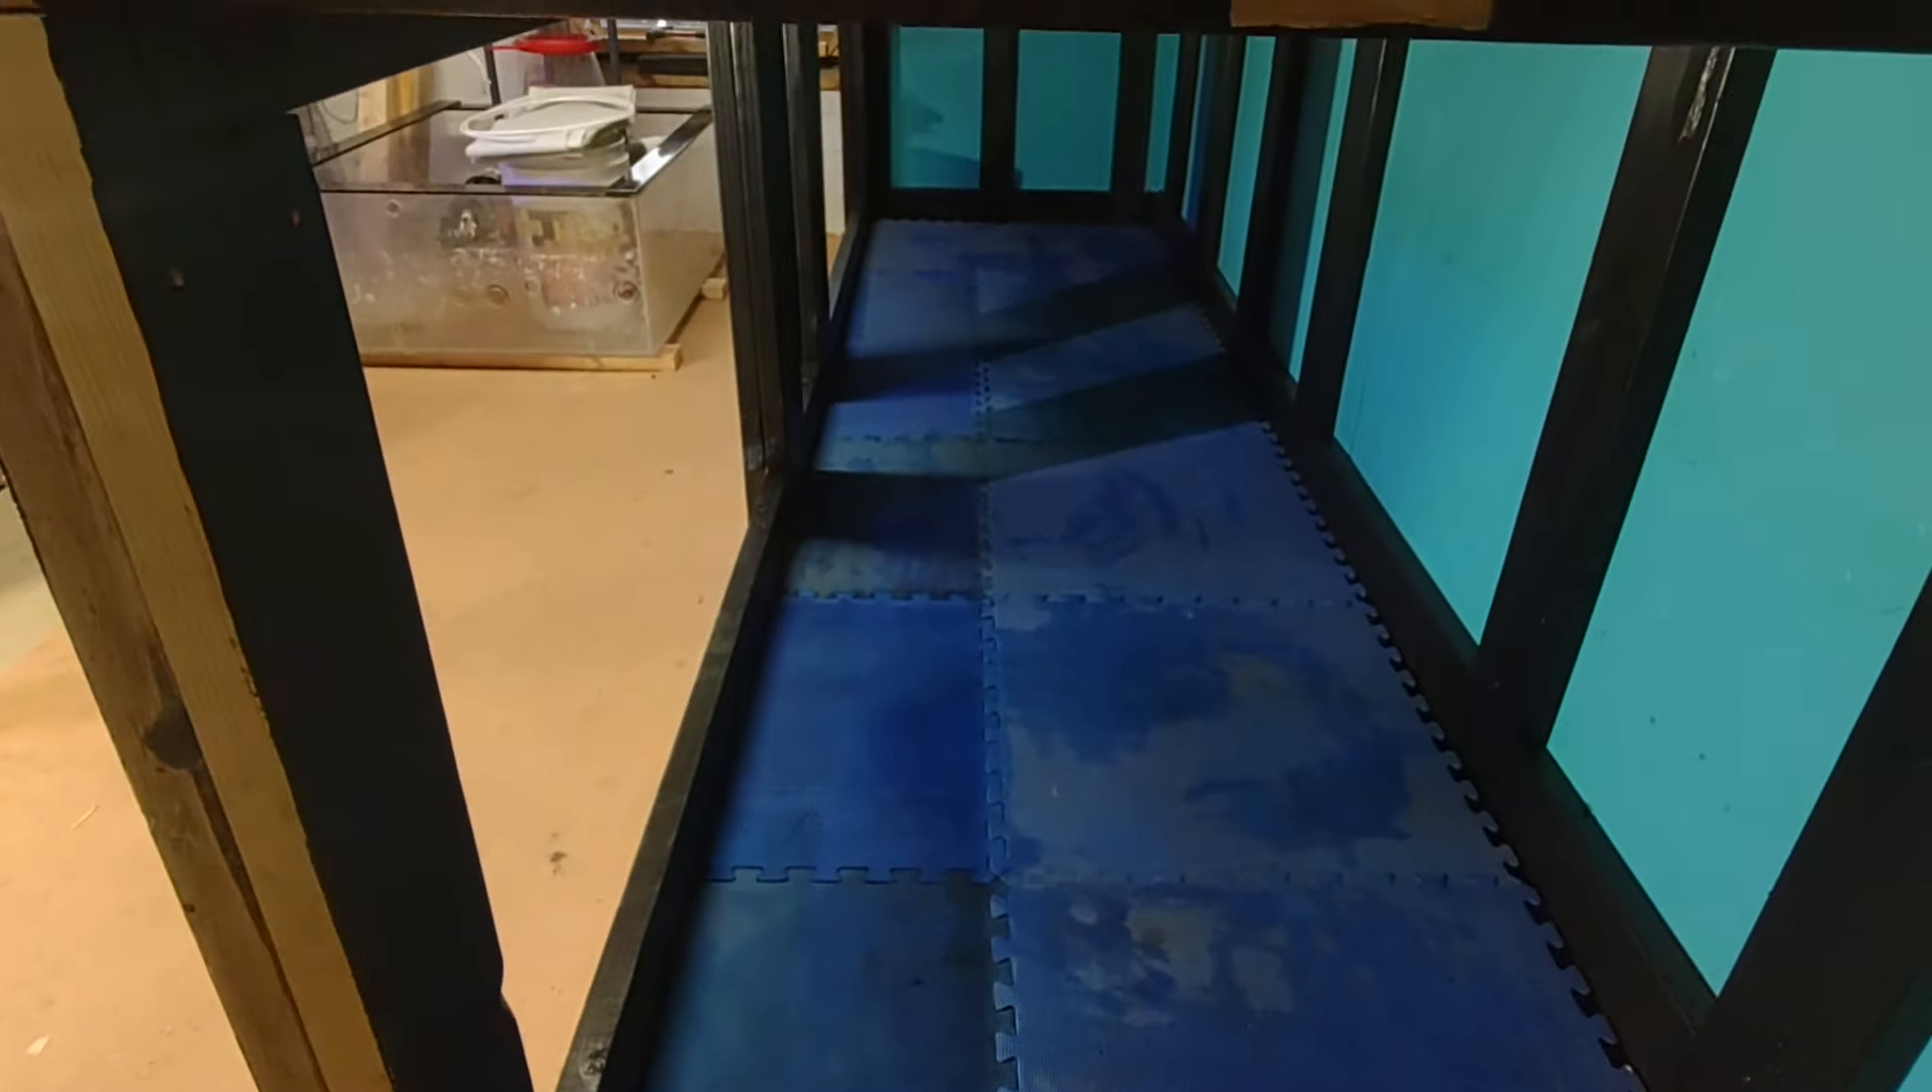And as you can see I've got the rest of the pads up underneath the bottom of the stand there.